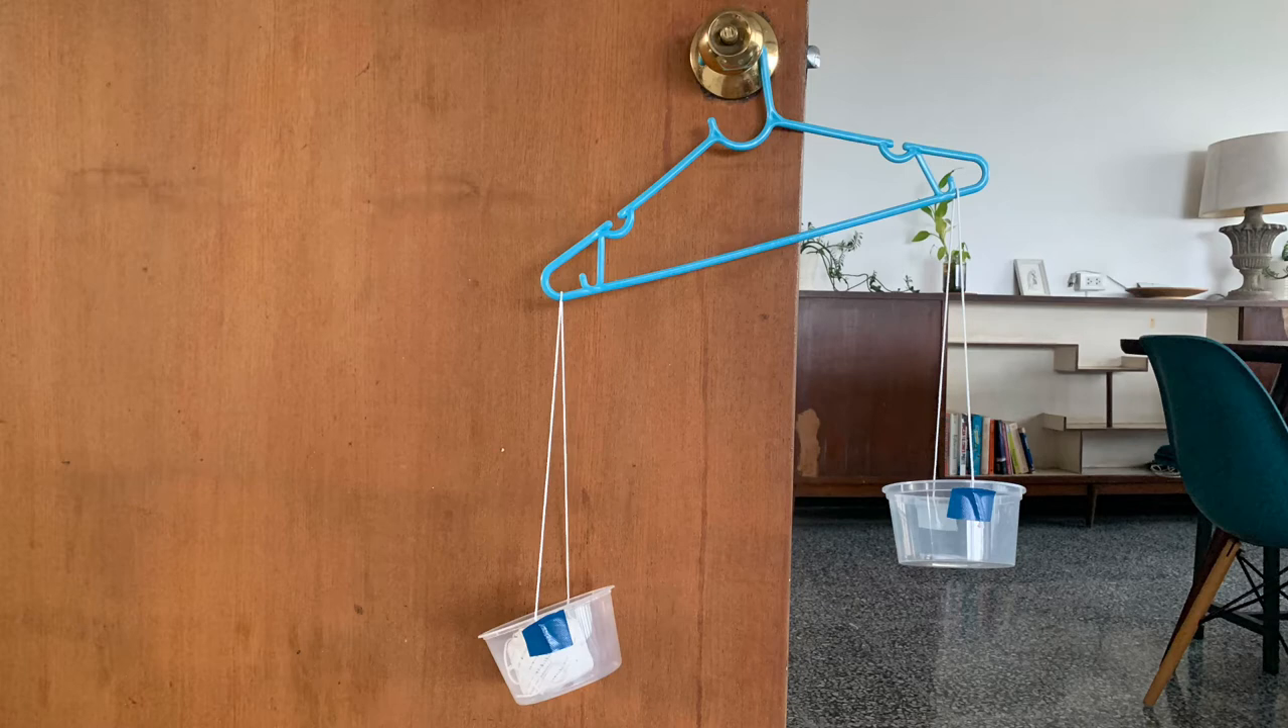Top tip, I moved the string to the ends of the hangers. Can you see? It worked a lot better.